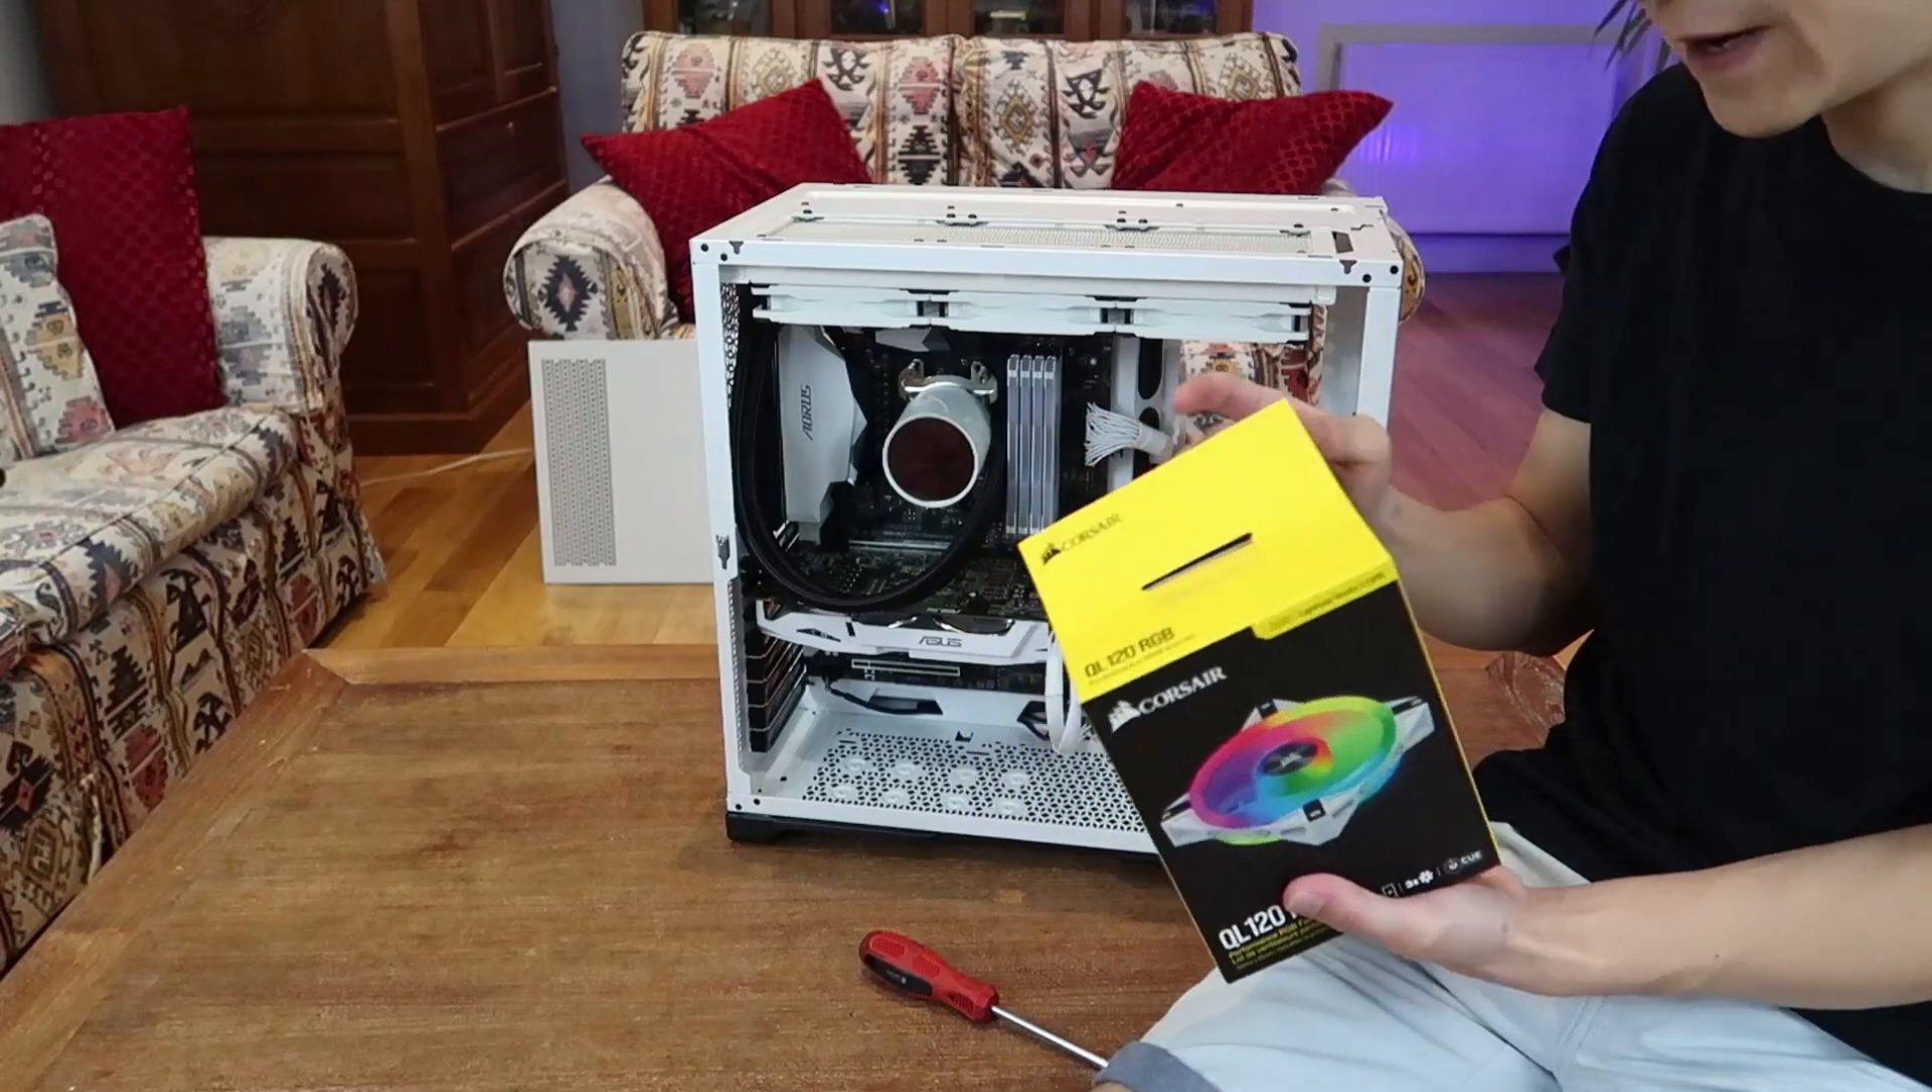Okay now all that's left is to install the ql120 fans.